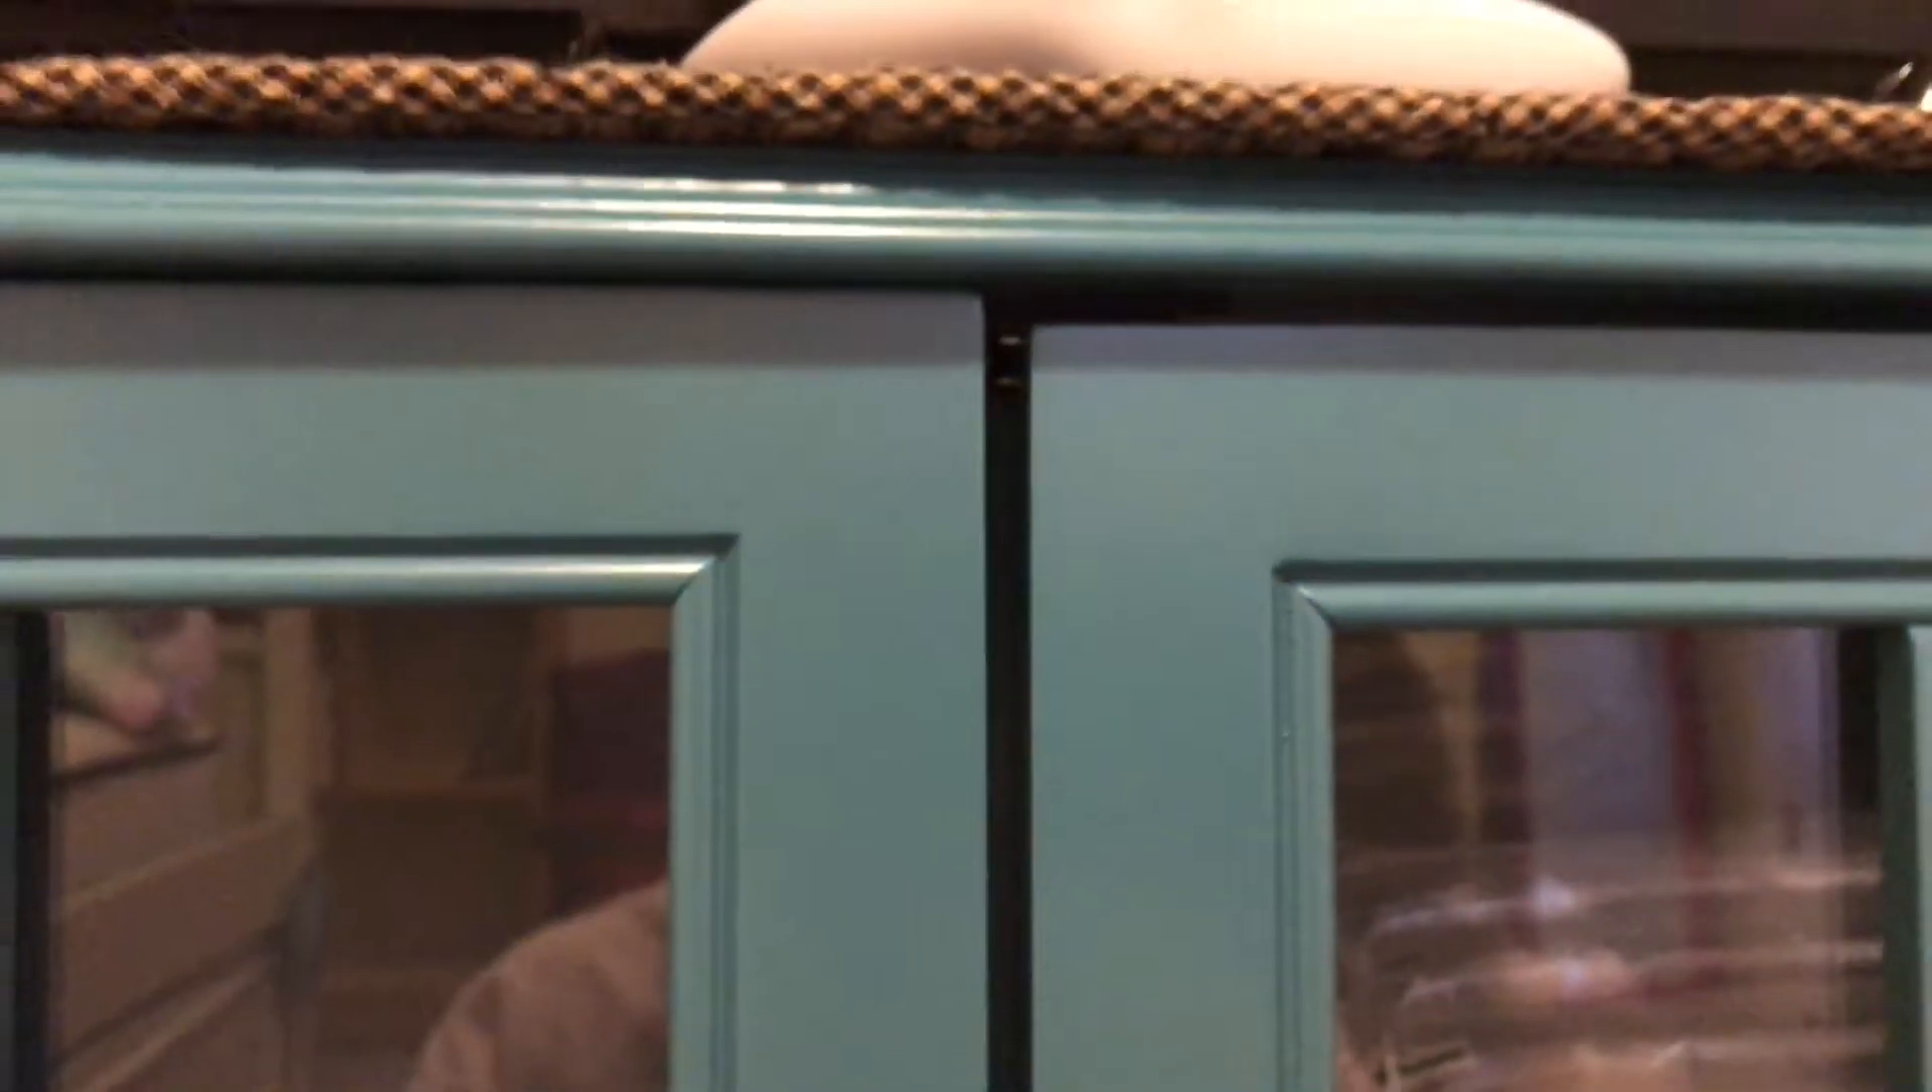Look how uneven that is I mean seriously that is so uneven like look at the door right there you can totally tell that's uneven.